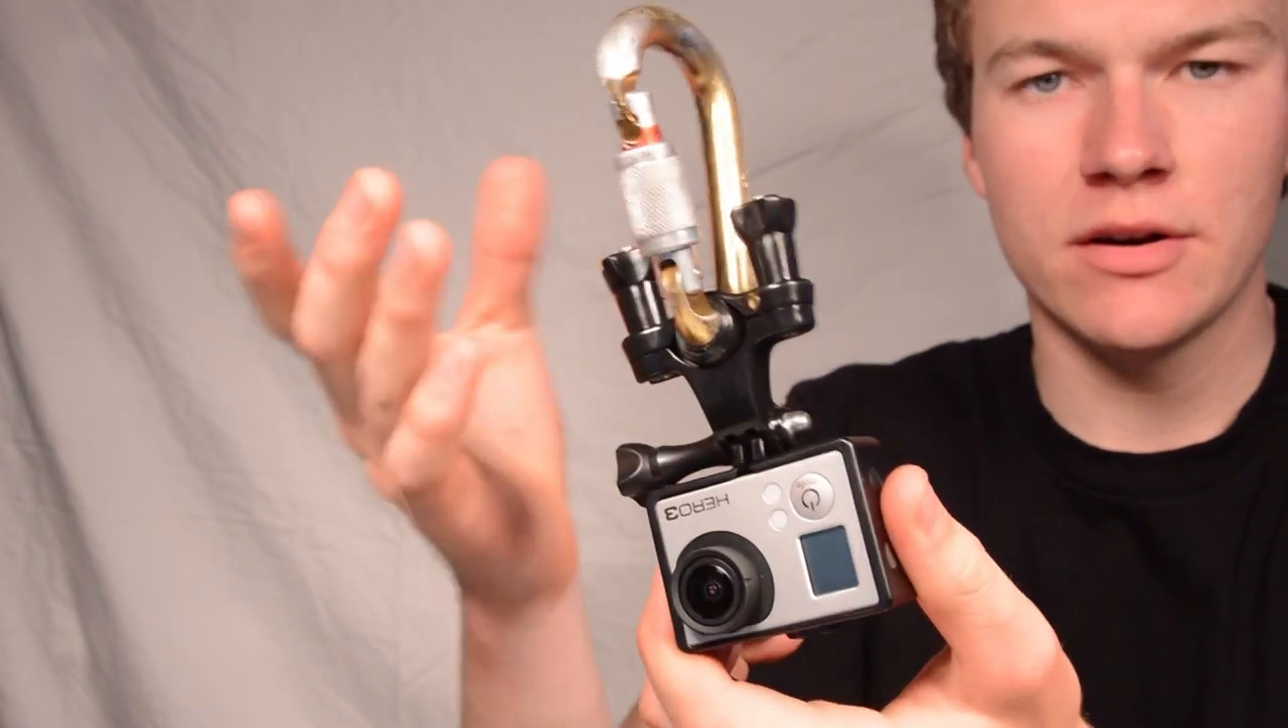And then we're fully set up. Alright, so now we've got our GoPro mounted onto our carabiner.